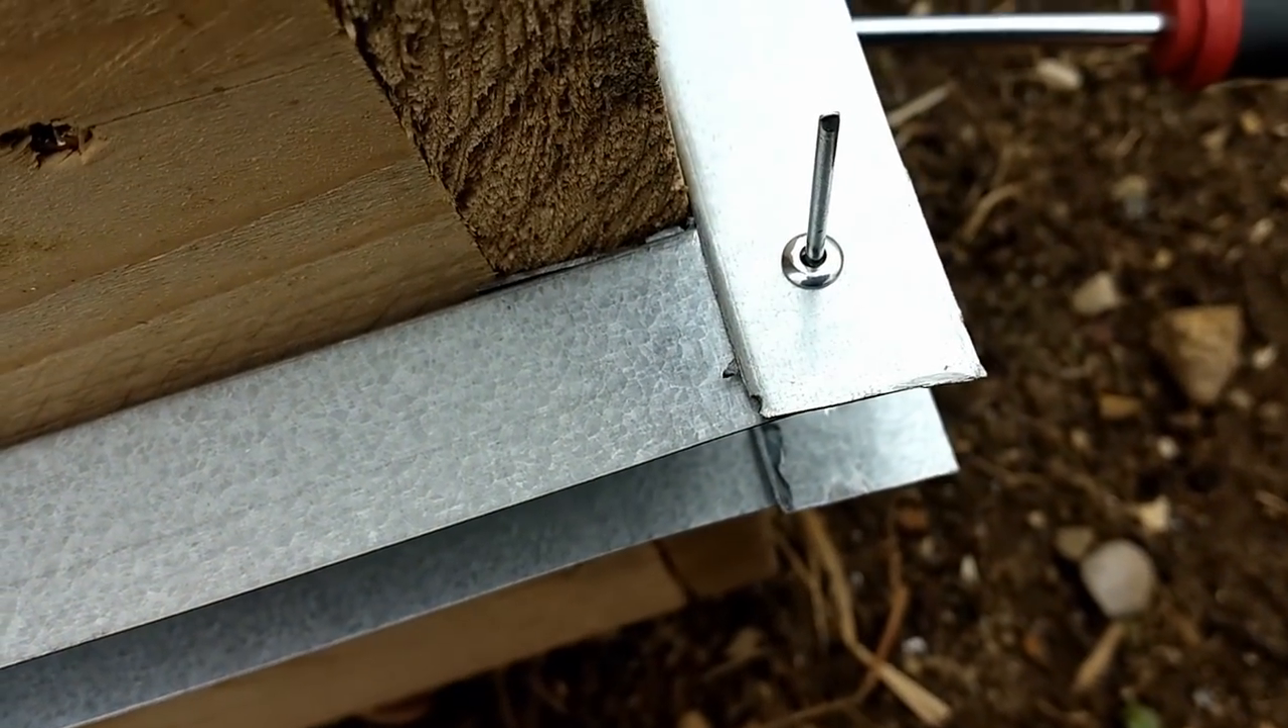Maintenant le rivet est en place. Il n'y a plus qu'à le serrer.